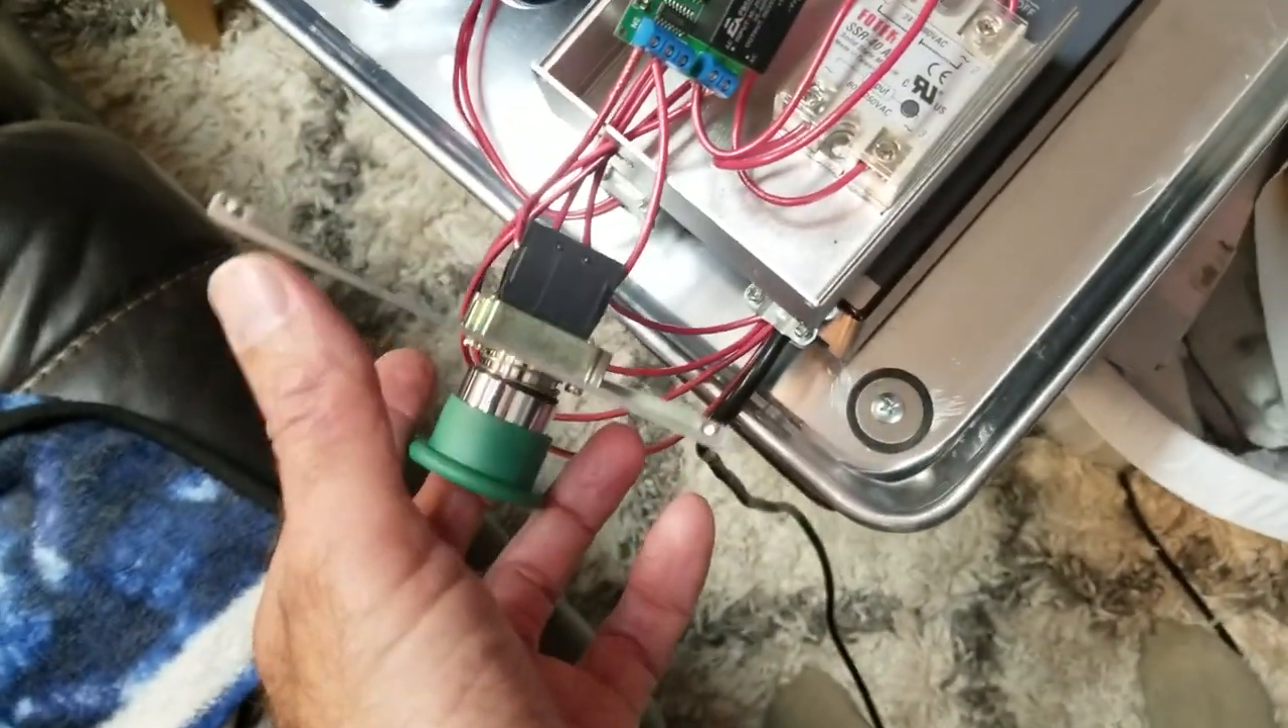And this switch here on the back side, which I just kind of have hanging there, is the momentary on switch.